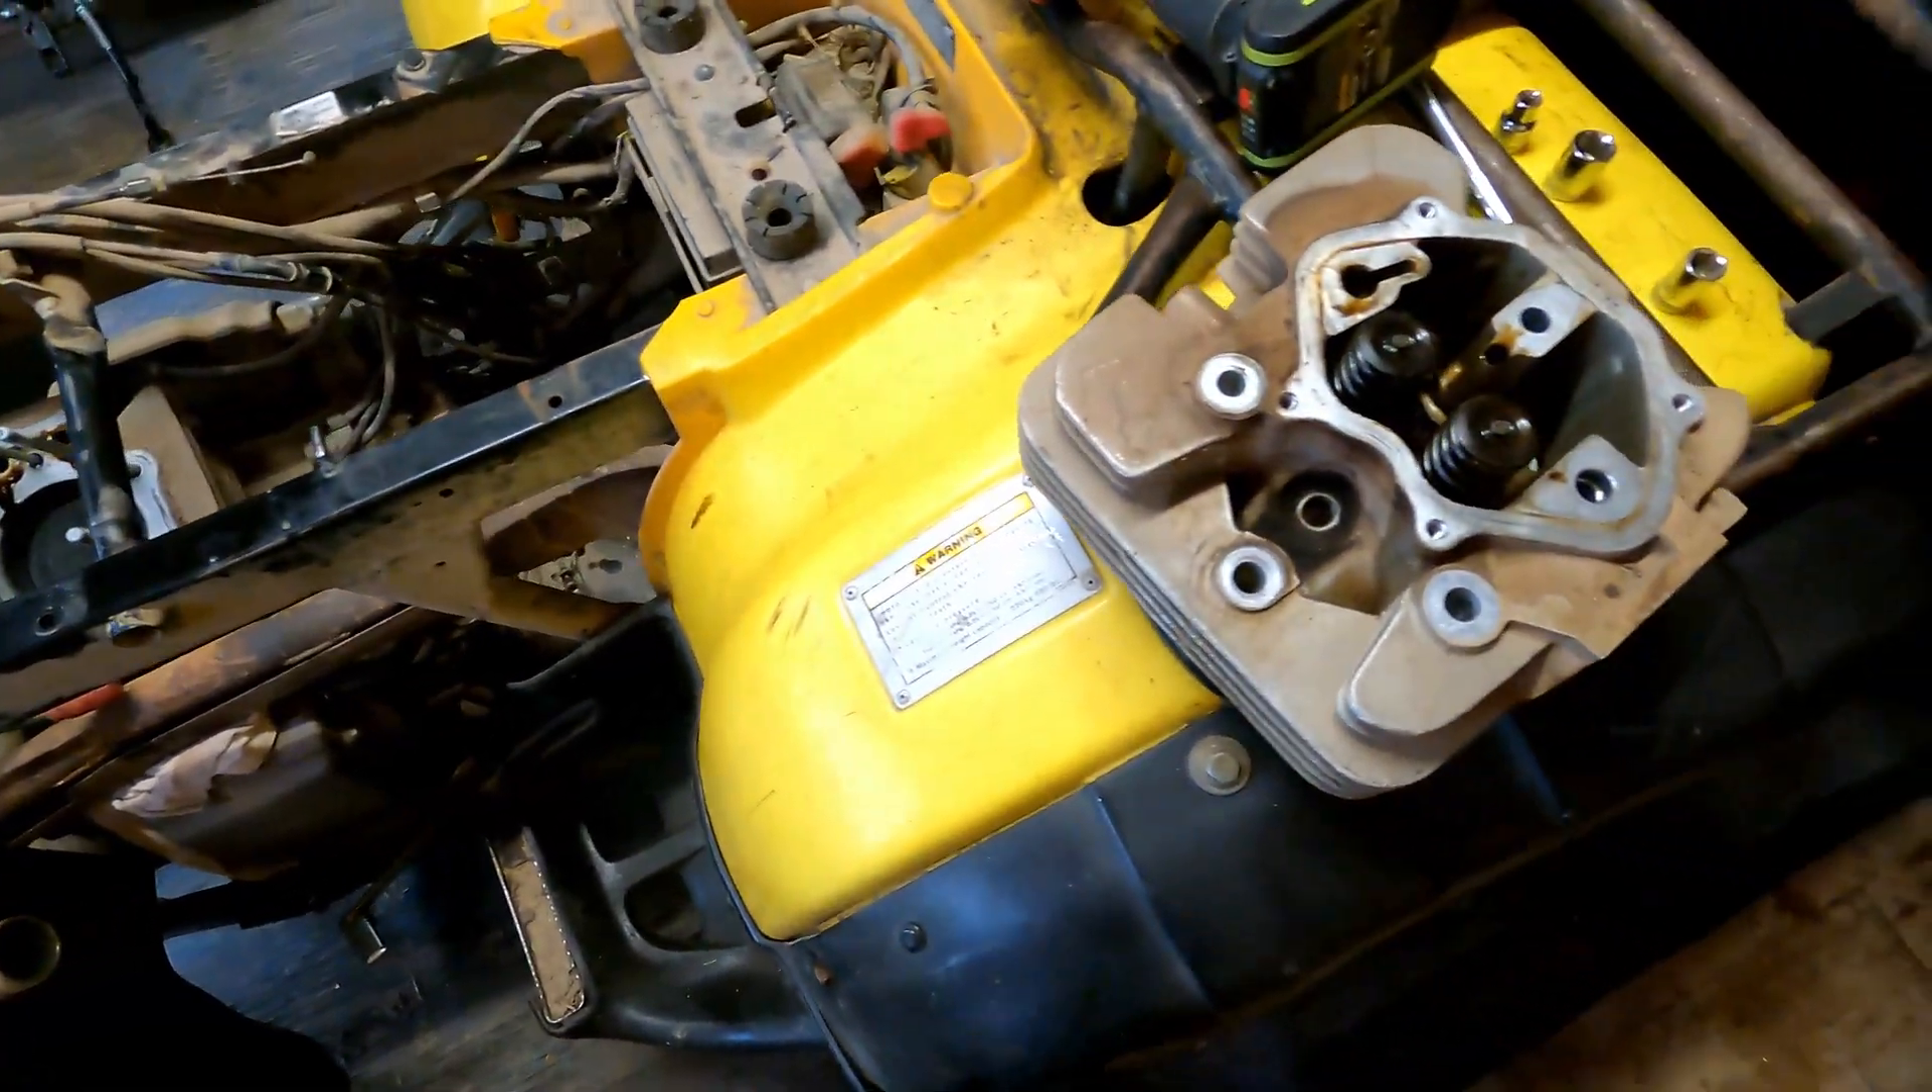All right, I got that top head off.